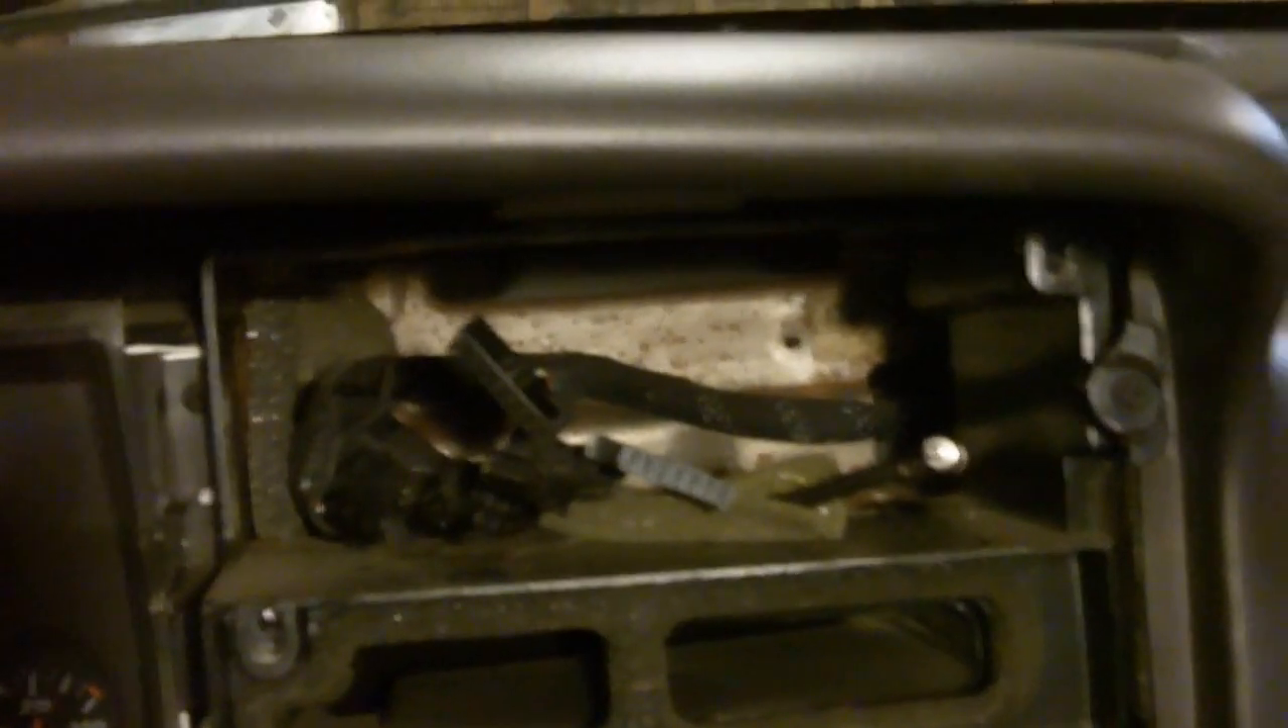Now I've got that, uh, radio out.